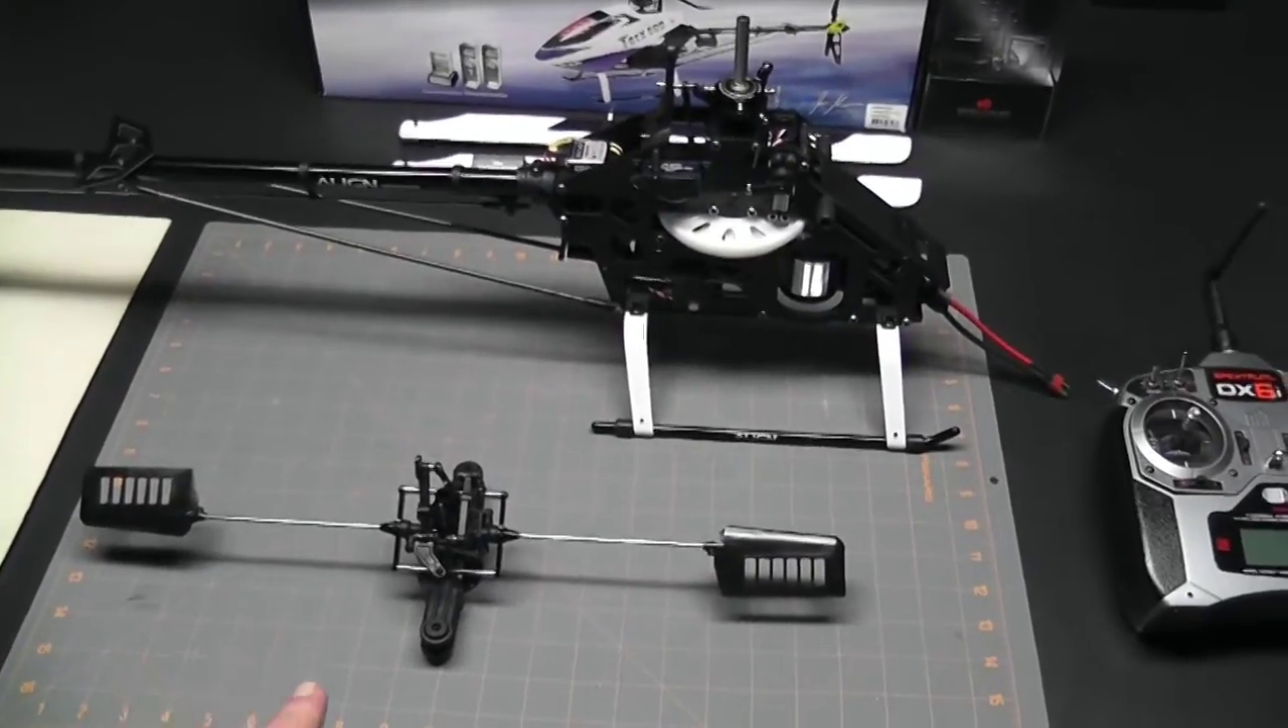I have the helicopter and I have removed the head.